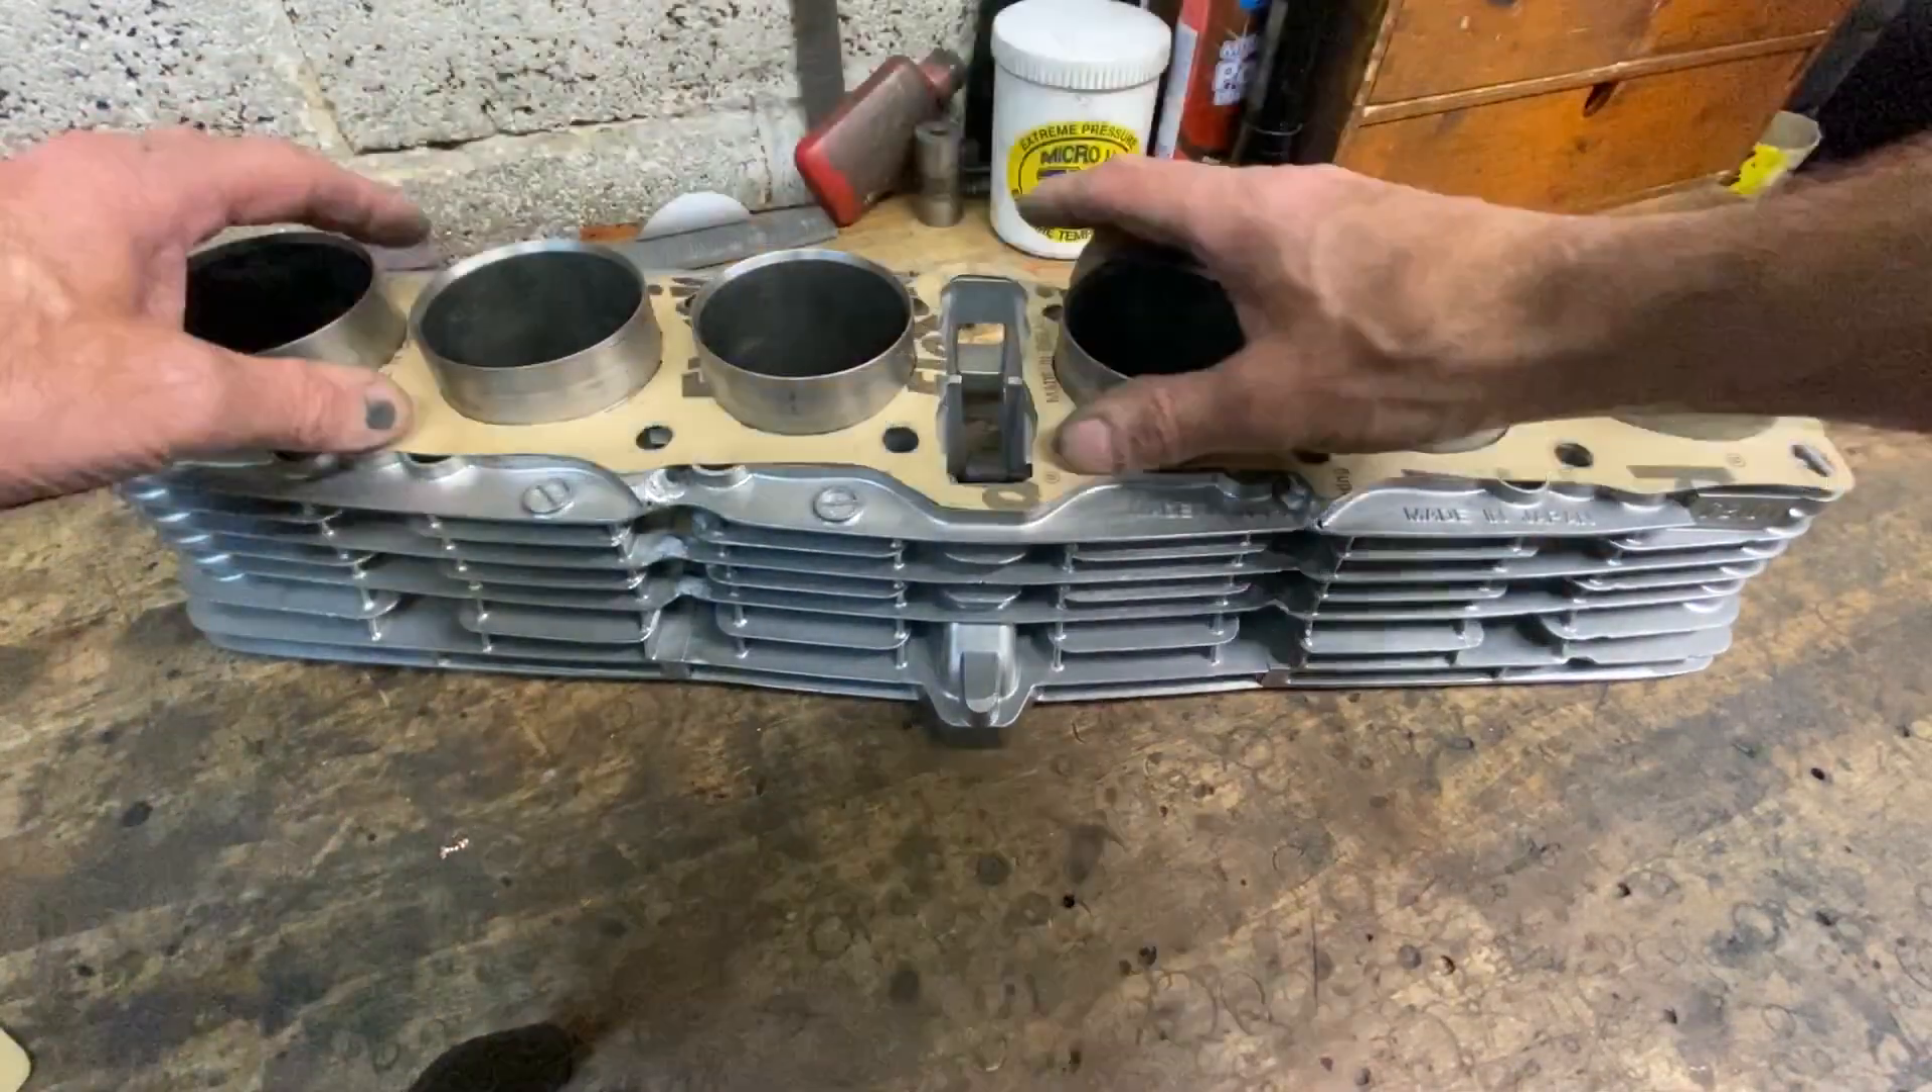With the gasket cut out, it's now time to try it onto the cylinder block, and I'm really pleased when it fits straight on, like a glove.